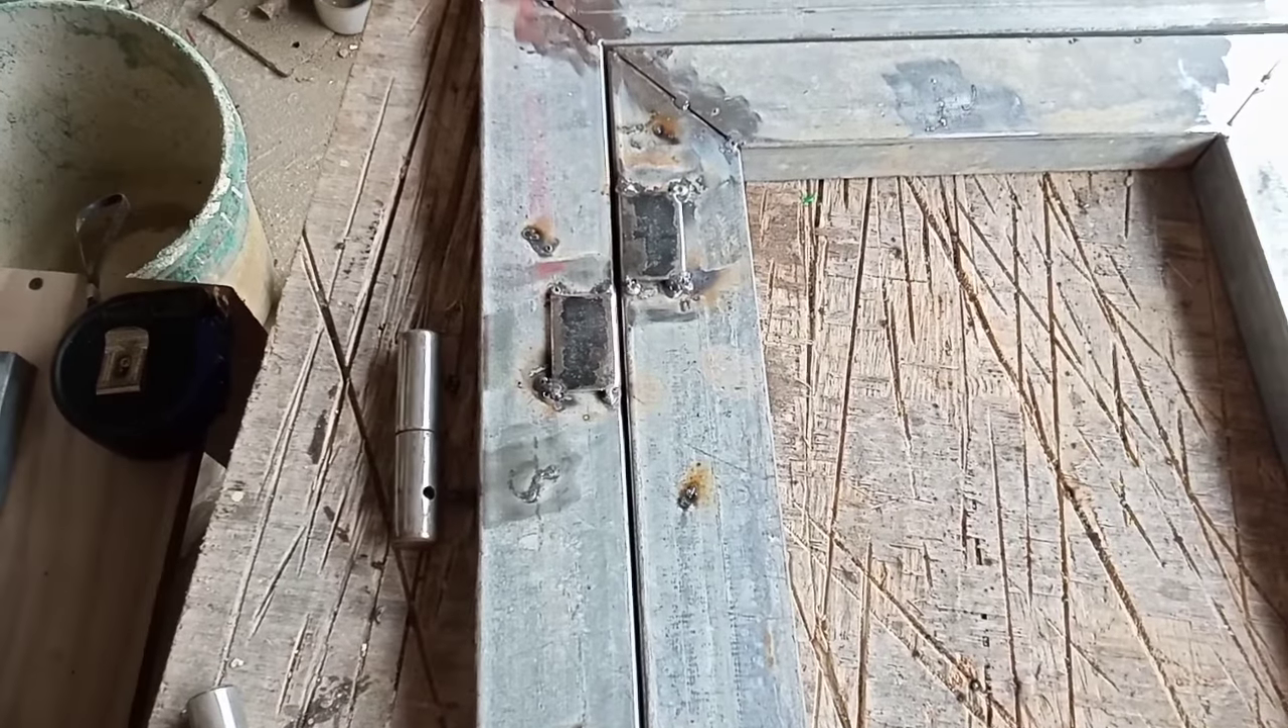So, yung mga bossing, naikapit na po natin yung flat bar na pagpapatungan ng cylindrical hinges mga bossing.